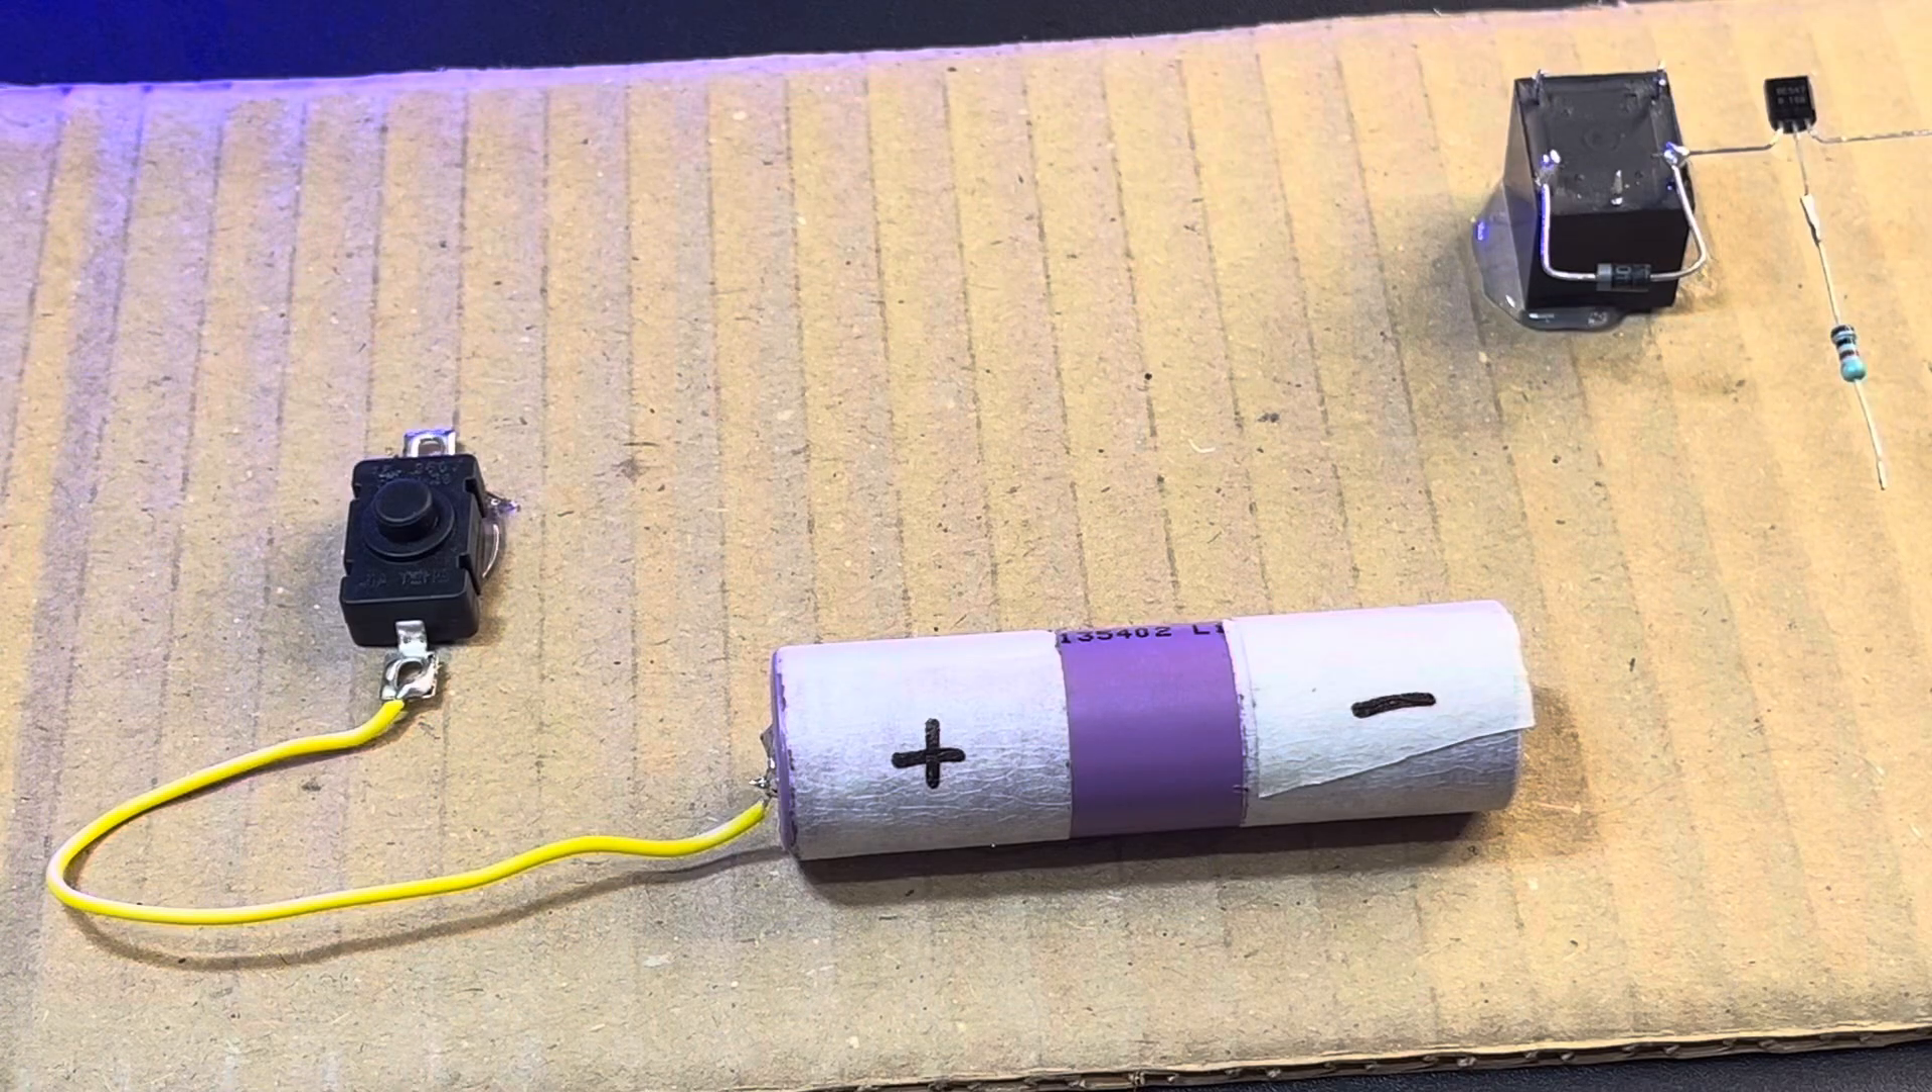And we have taken yellow wire which is connected to positive and then it is connected to switch you can see.